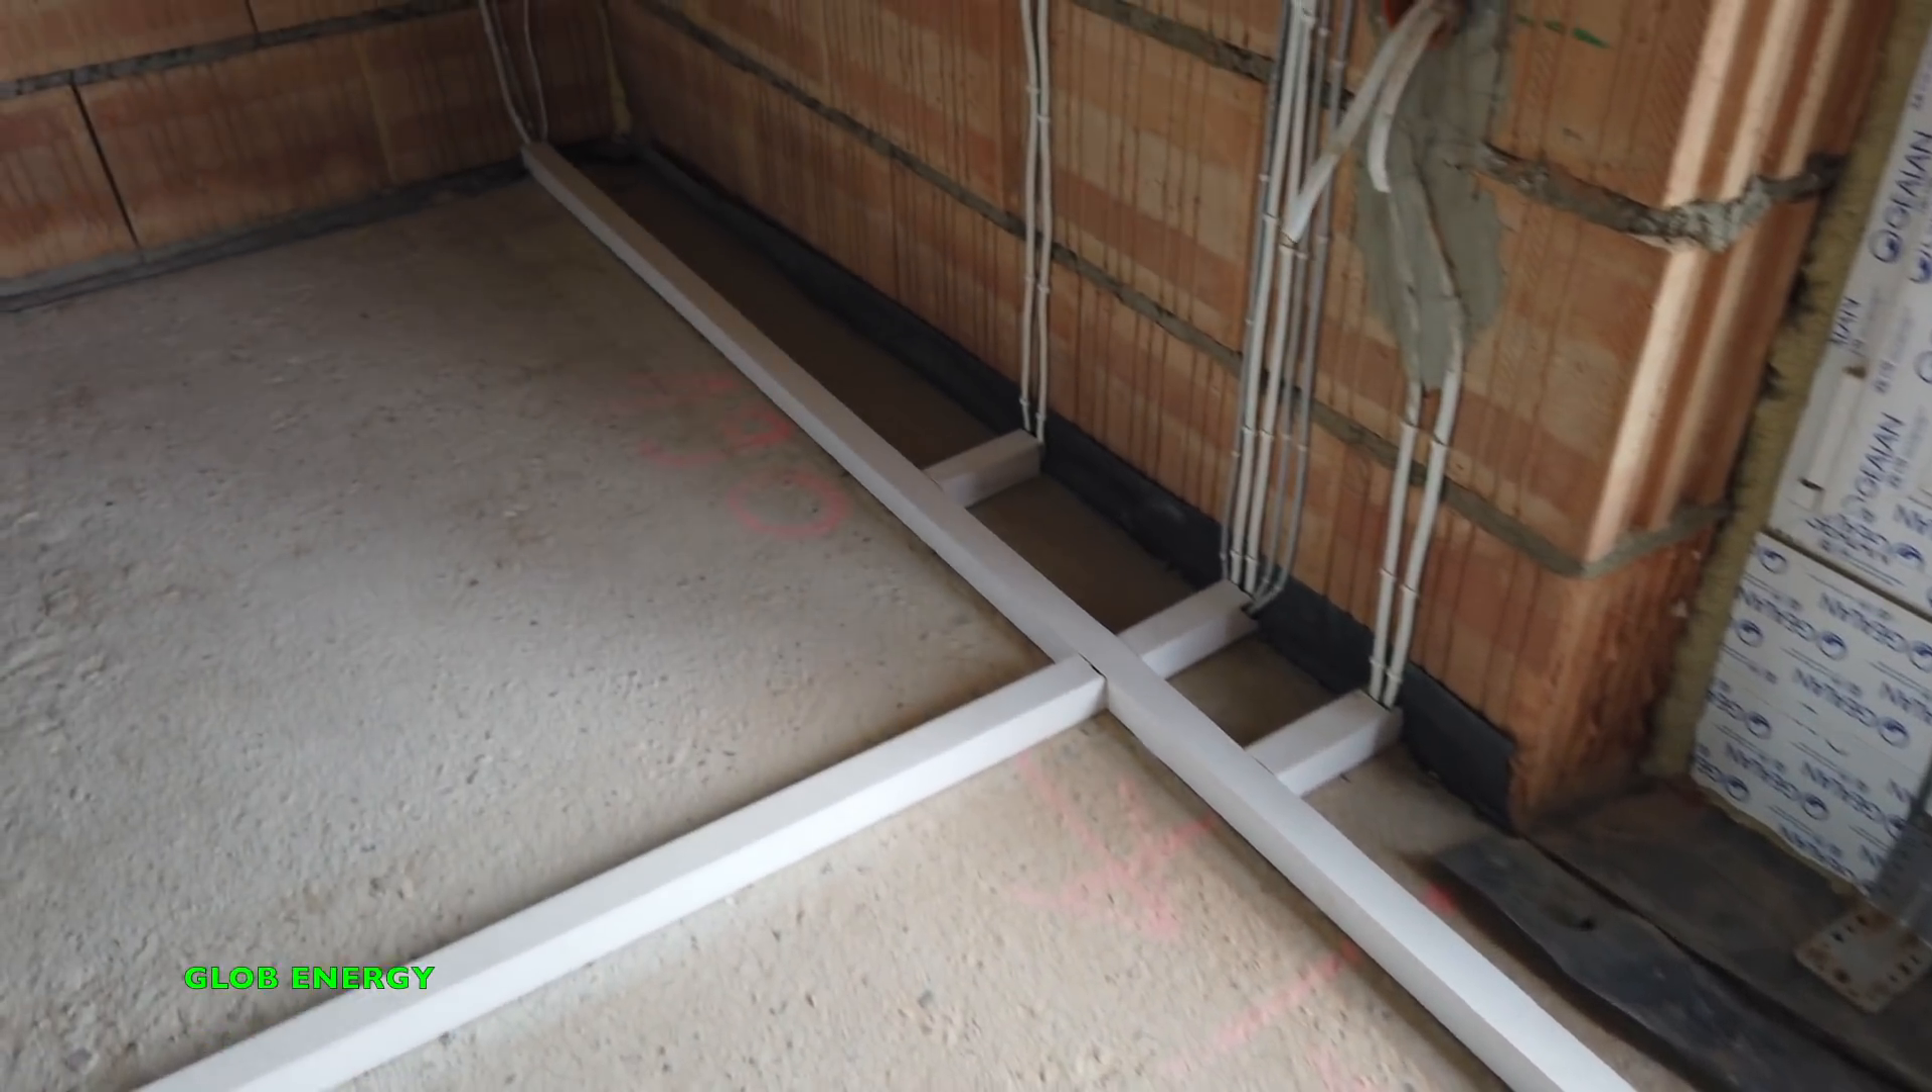I spójrzcie jak to wygląda Wszystkie korytka elegancko położone równiutko.